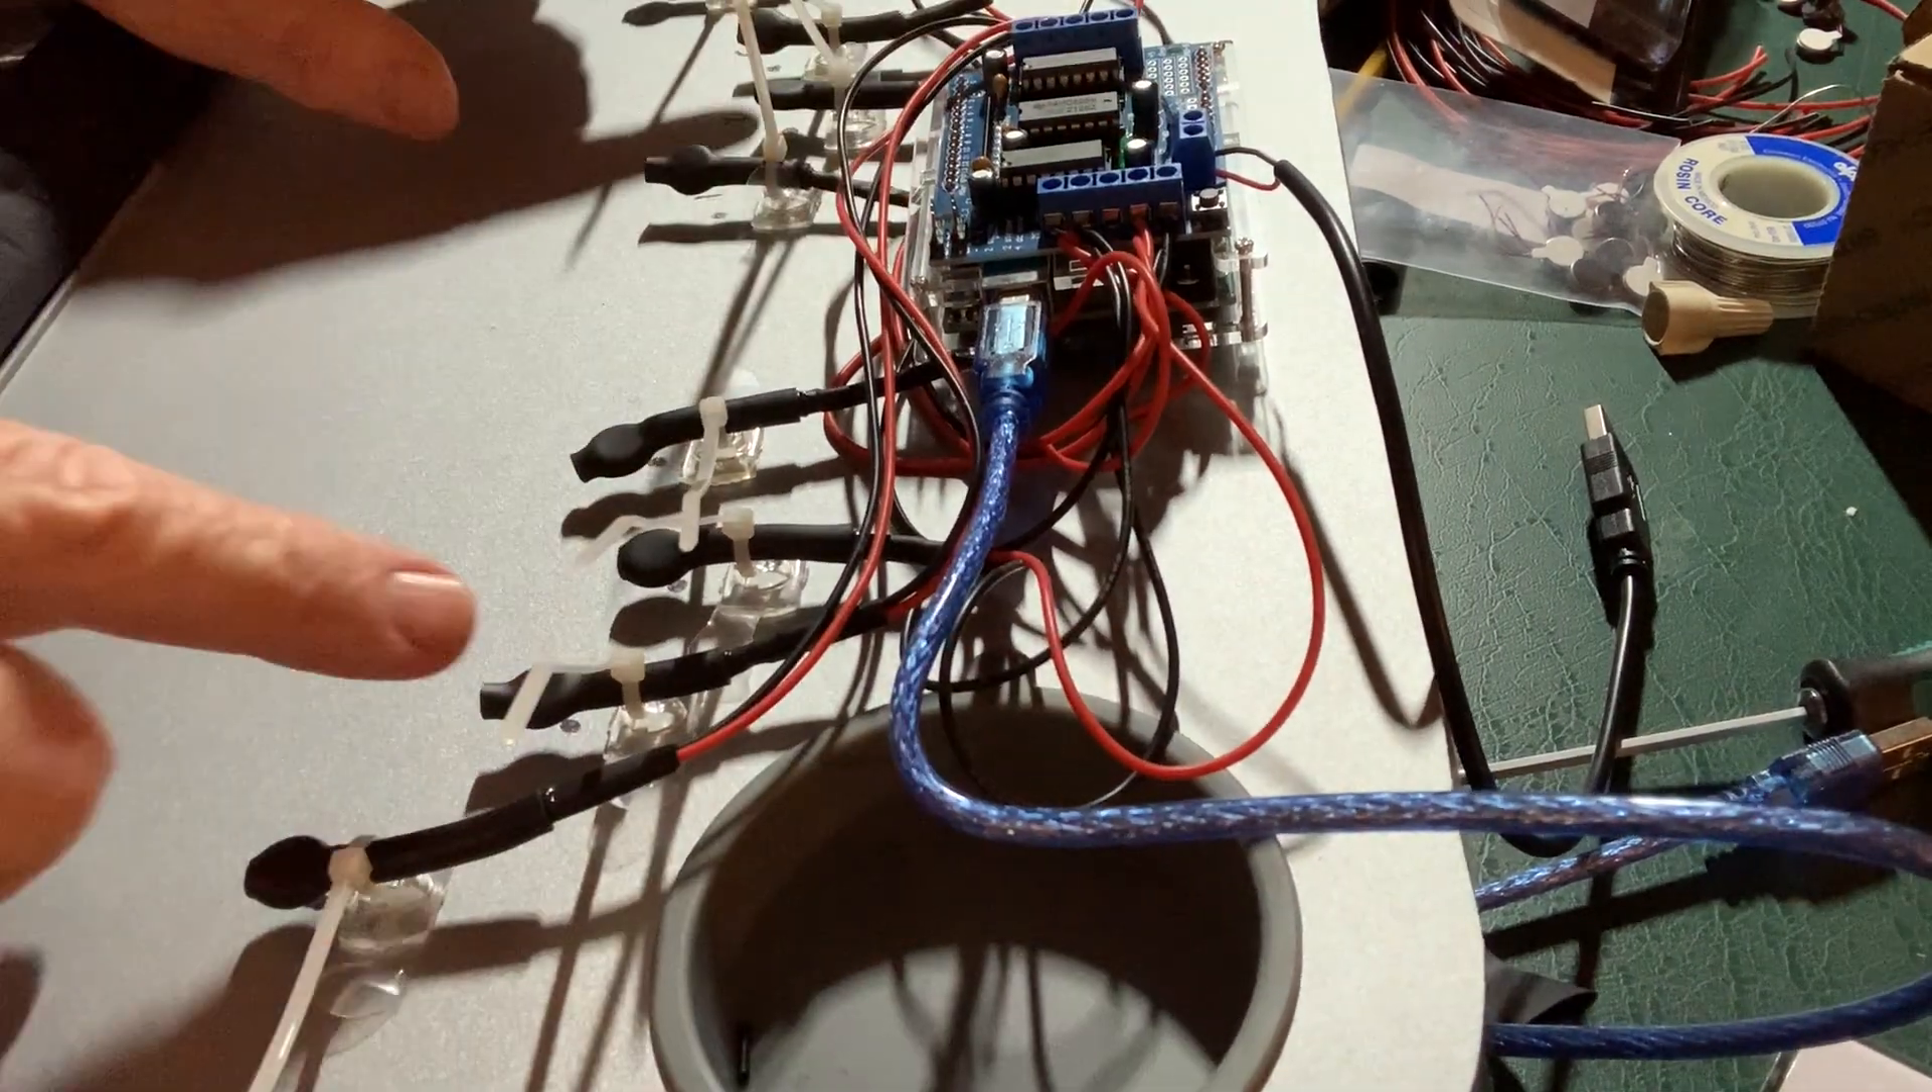So, I've attached my Arduino. I've run my wires. So, one and one, two and two, three and three, four and four.